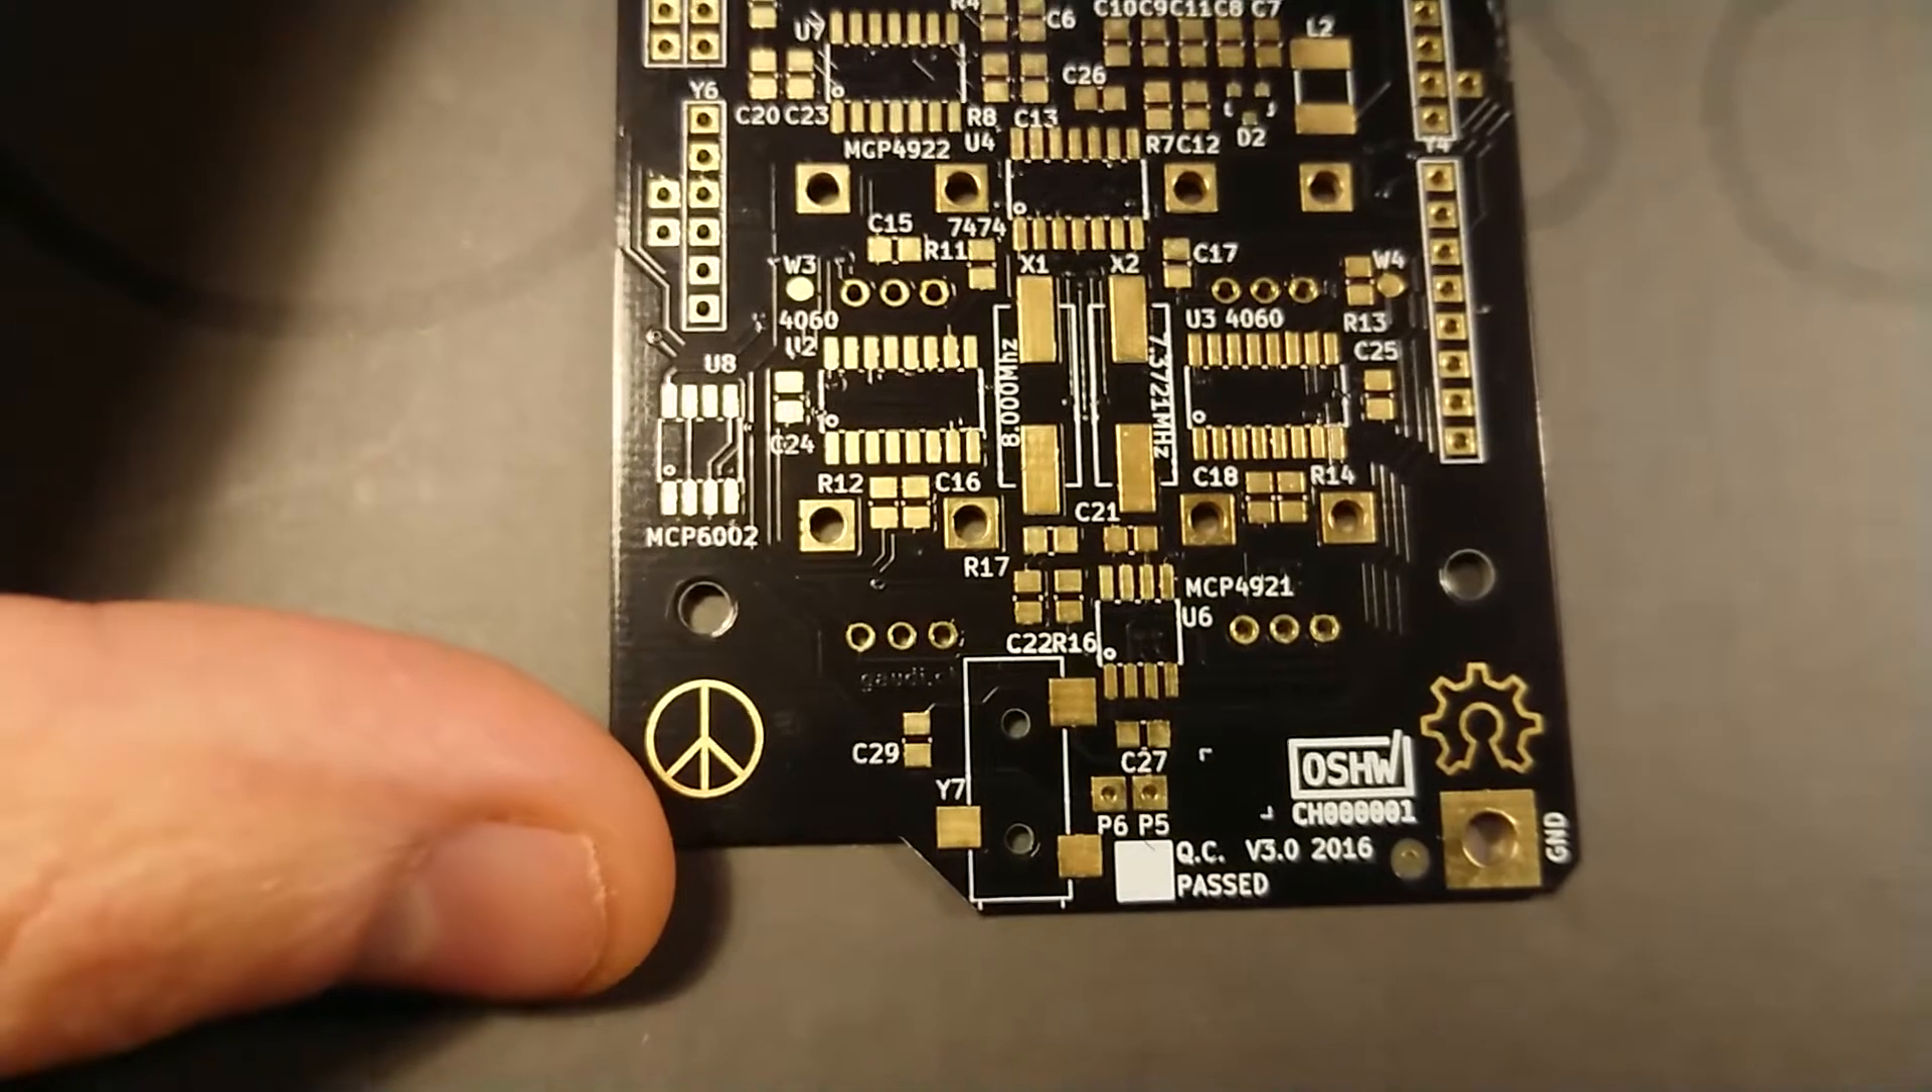As you can see this is a bare board, so I had to order the missing parts from Mouser.